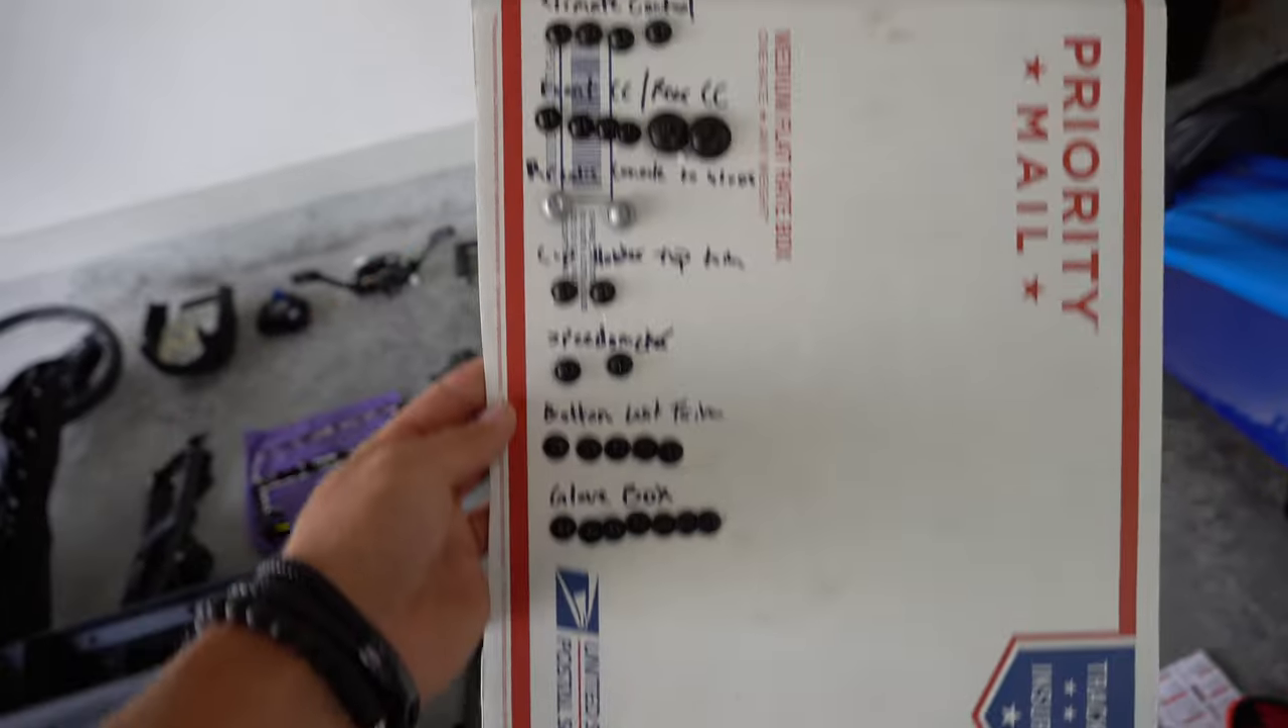You can see, starting up here, working my way down is the bolts that I've taken out and where they go.